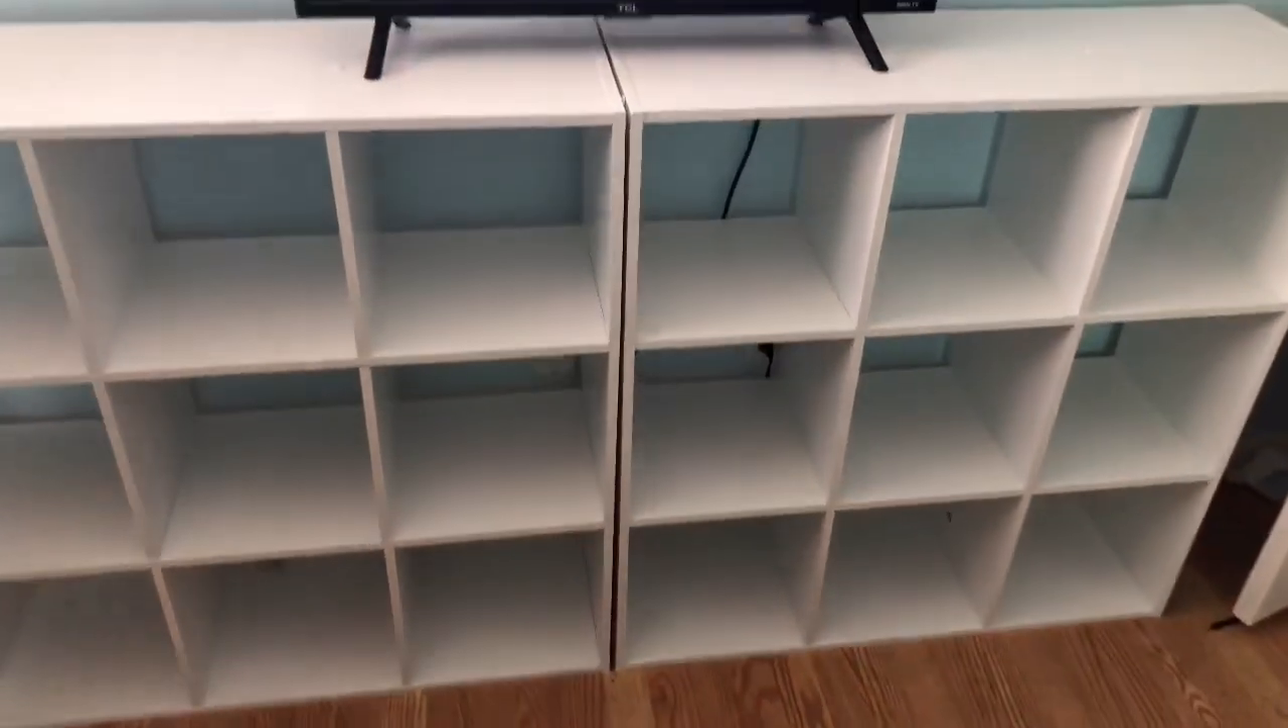That little gap right there is really bothering me.